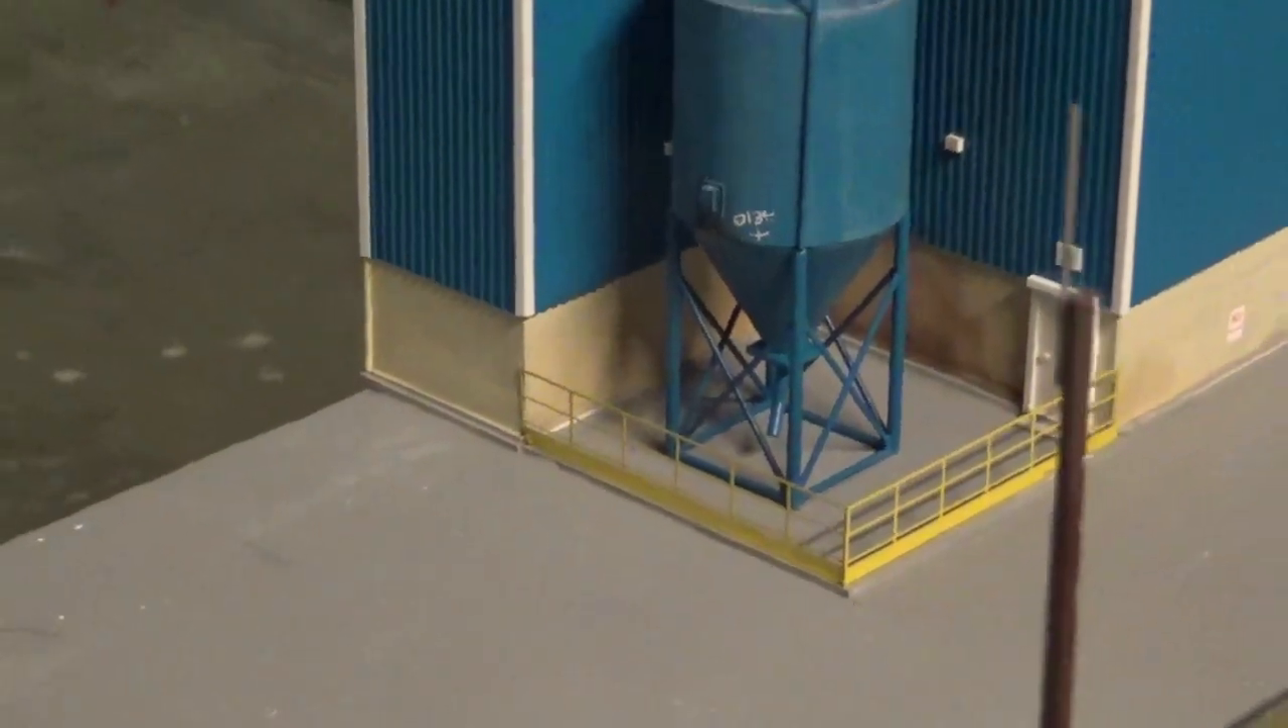And then I've added the photo etched walkway all the way around the tank. So that's been blended in real nicely.